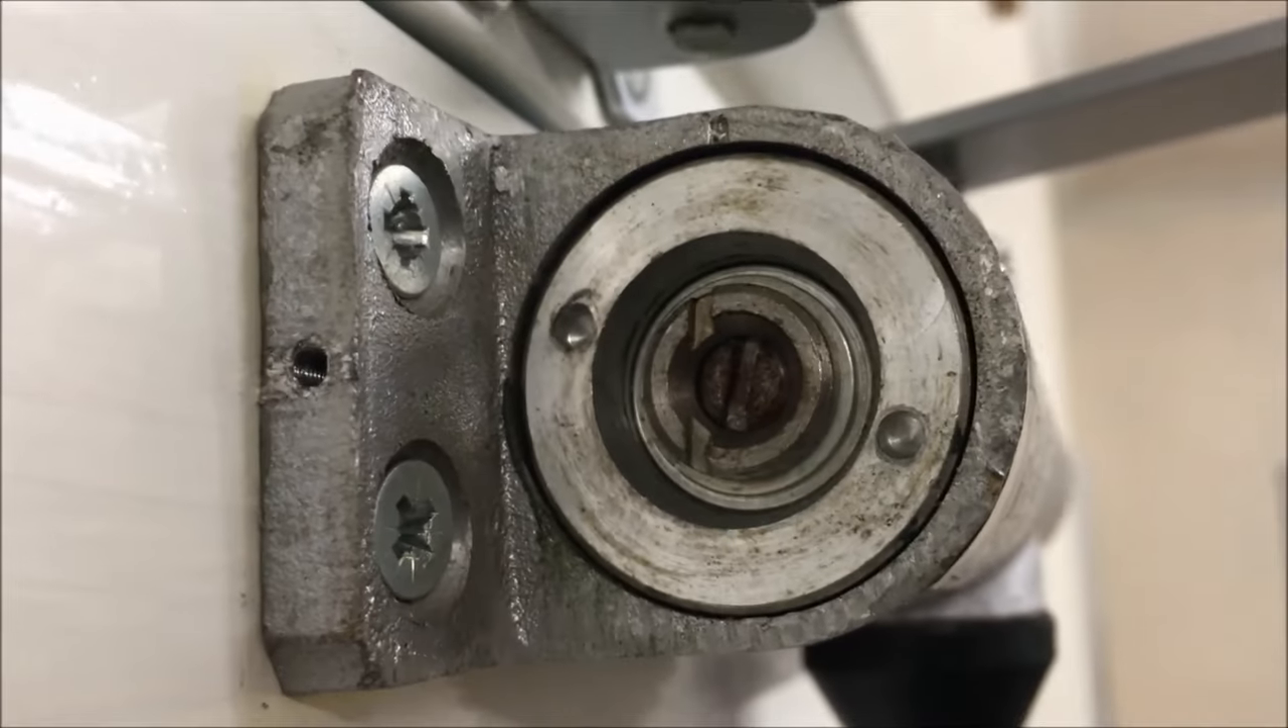Okay now you can see that the cover has been taken off you can see the actual closer body and there's also some writing on this particular one.